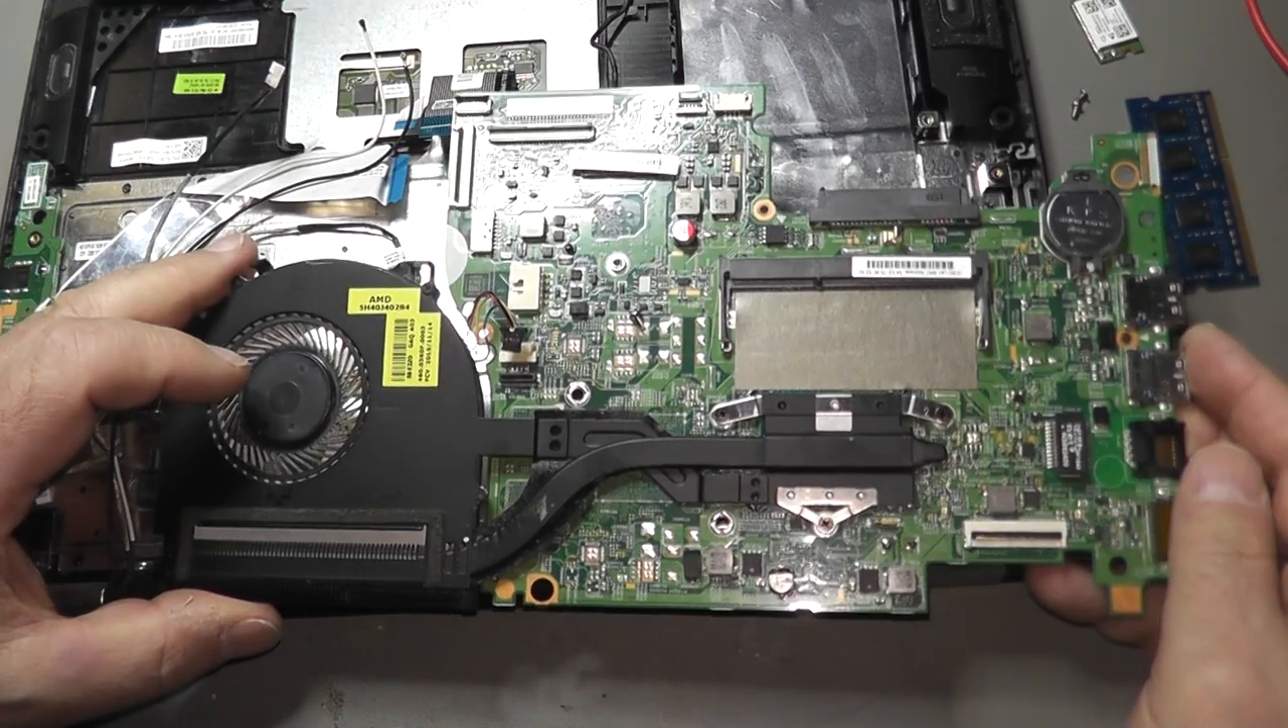Das alte mainboard ist raus und jetzt muss ich natürlich den lüfter auch noch ab machen.